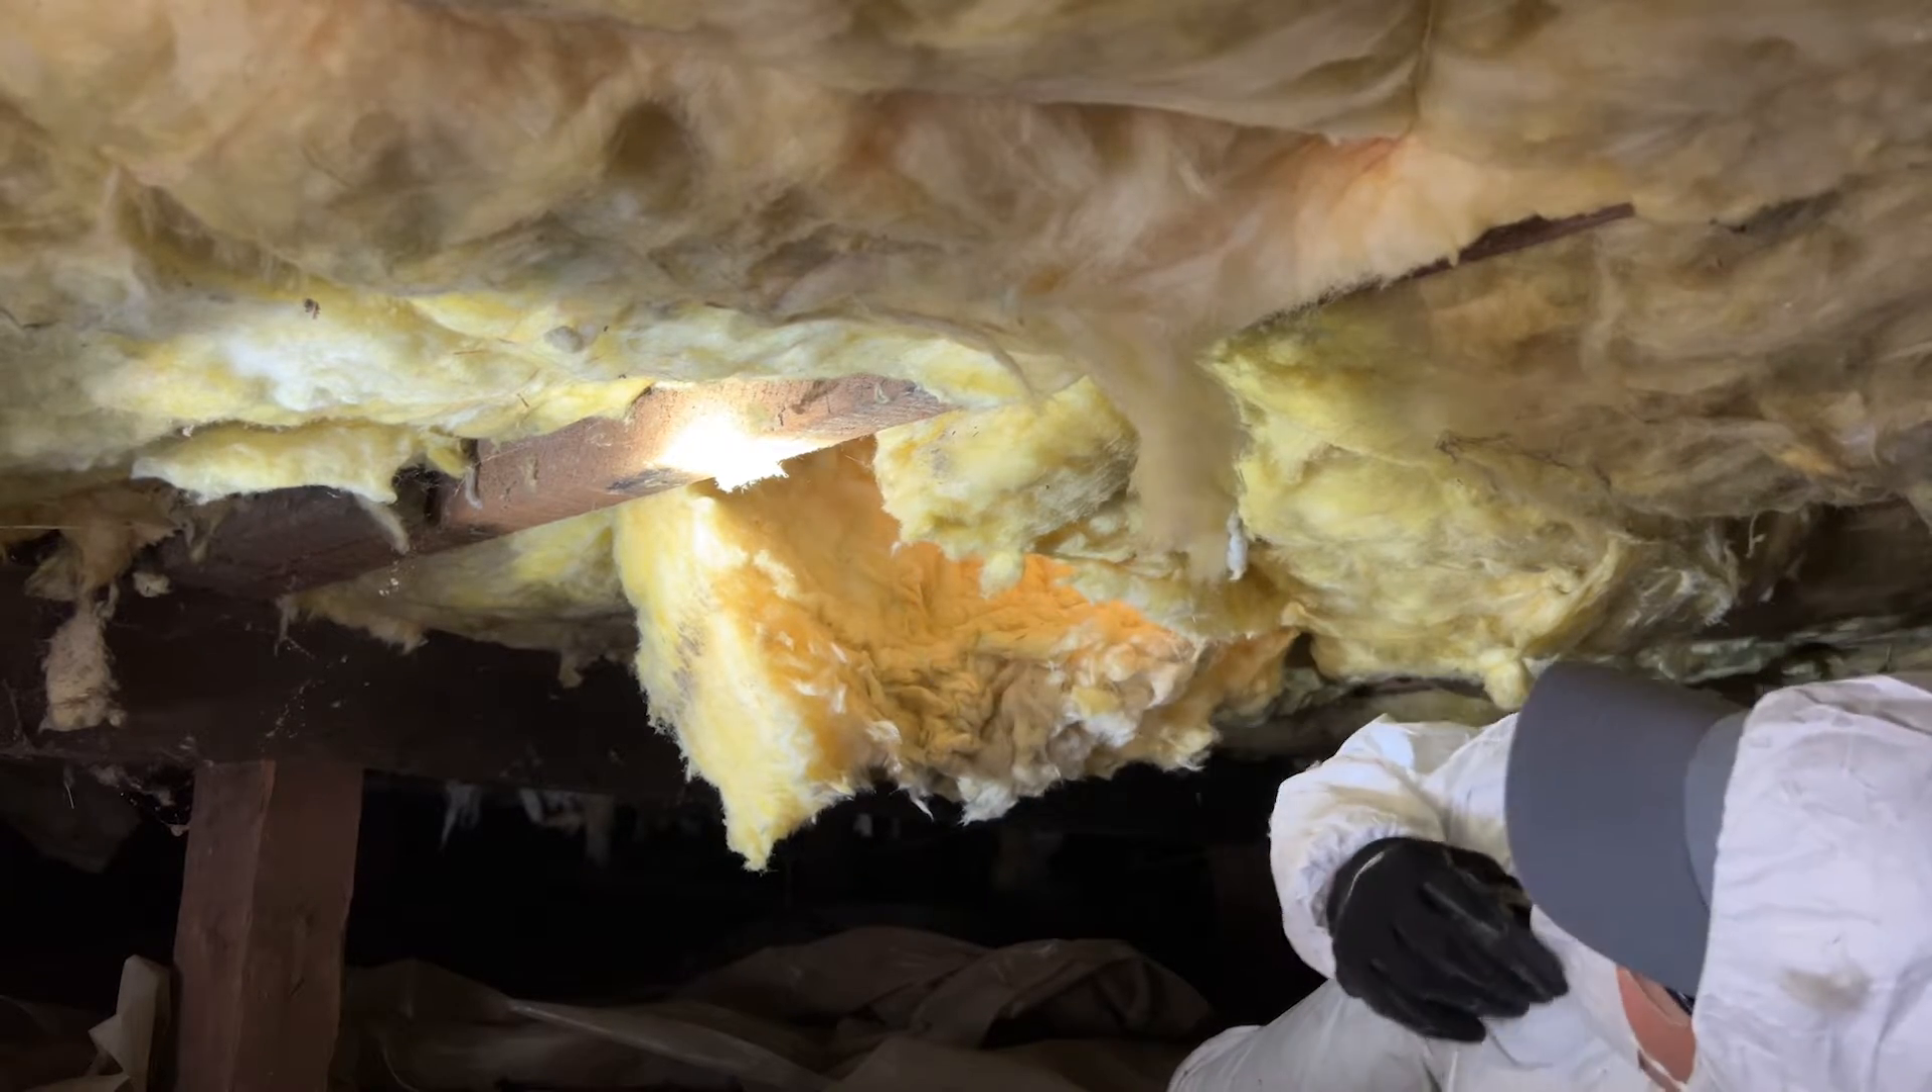So we can already see that some of the insulation has started to fall down and it's not completely in contact with the floor above it.